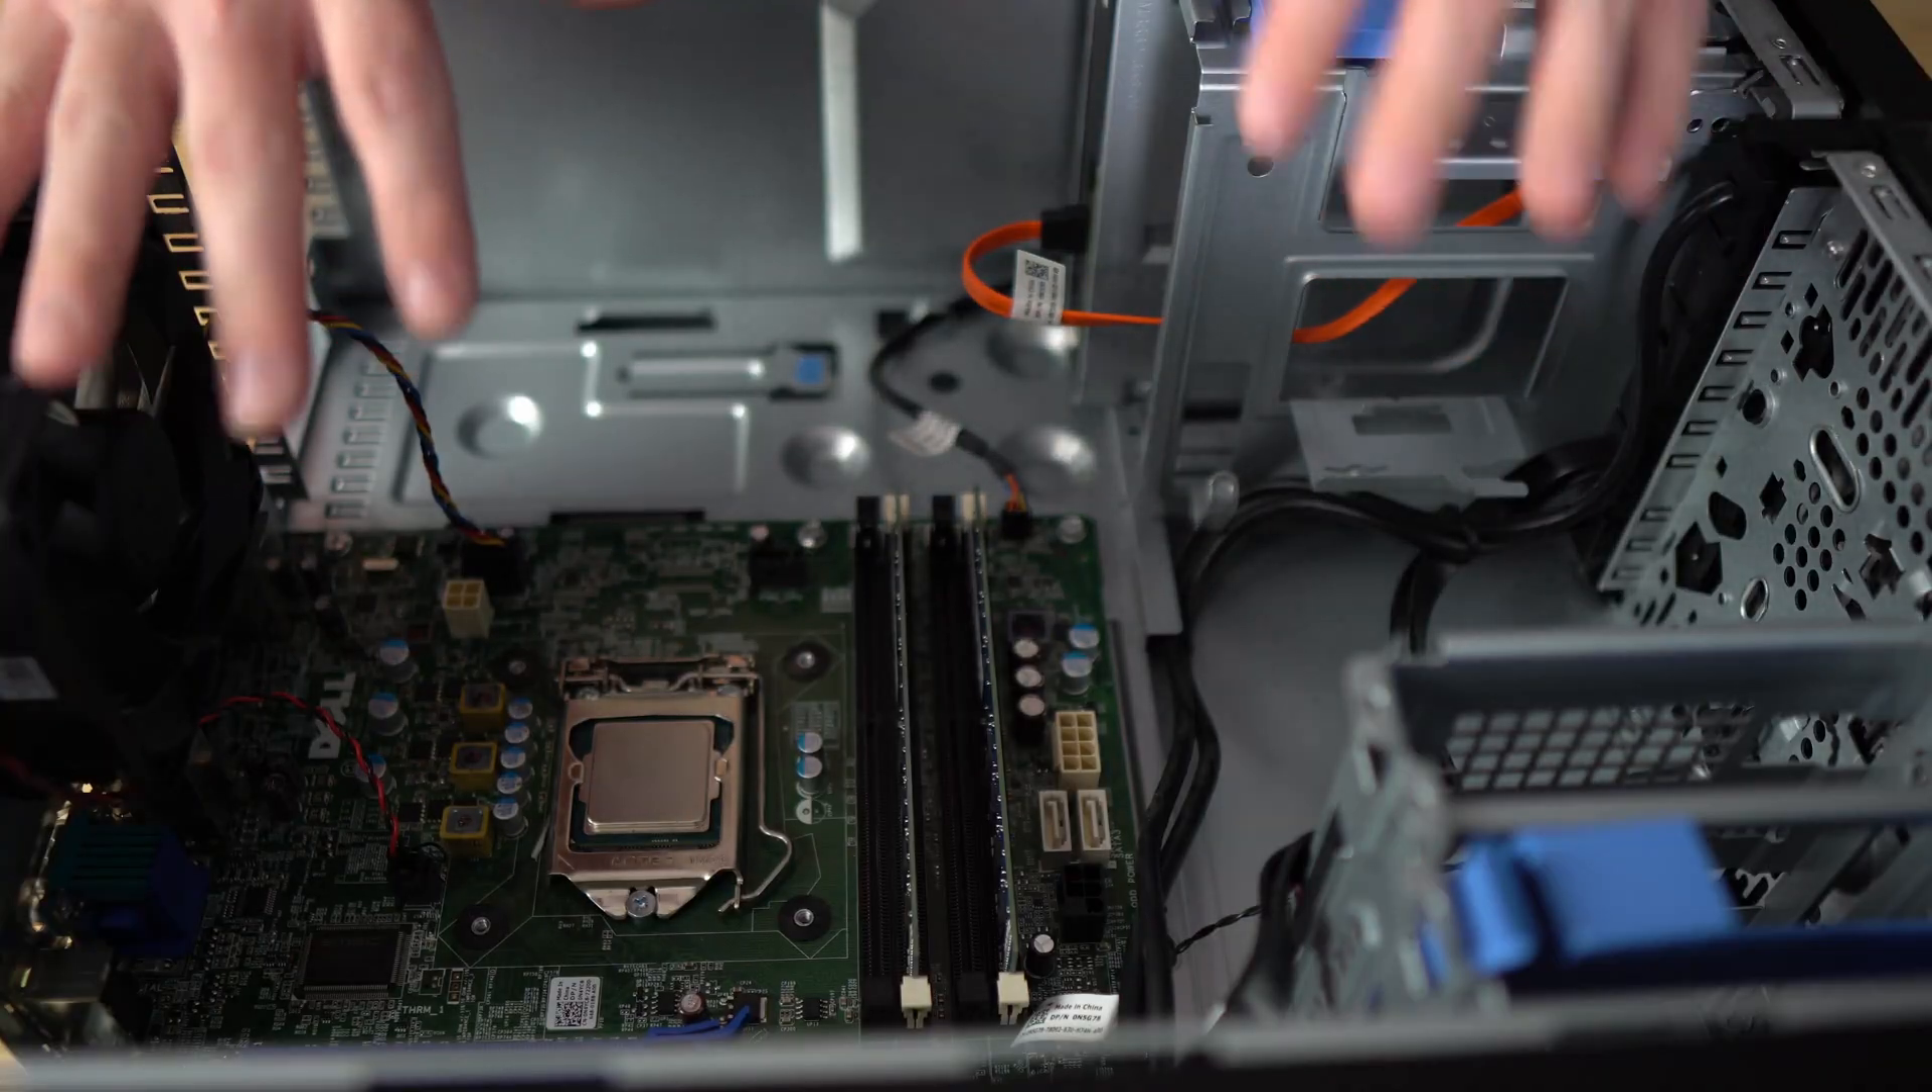Cpu is now installed.